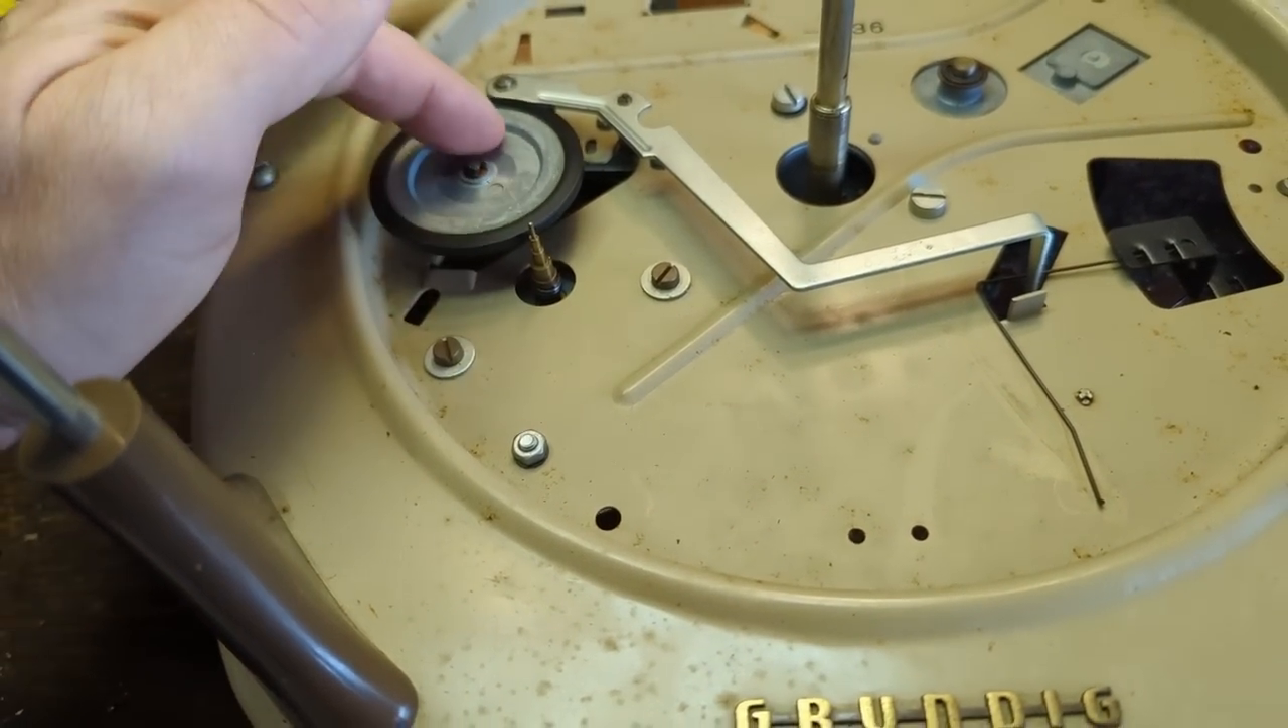All right, so I took the platter off.